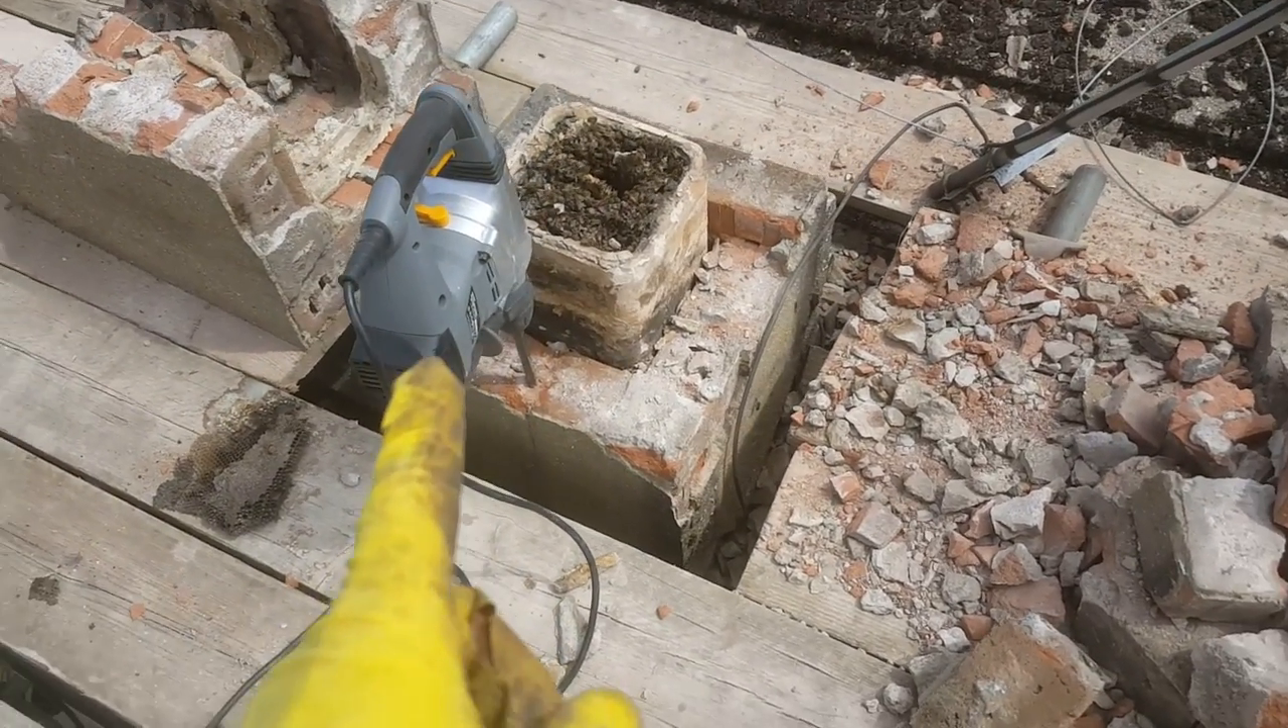So as you can see now I have taken down most of the chimney now apart from this big huge chunk here that was still up.